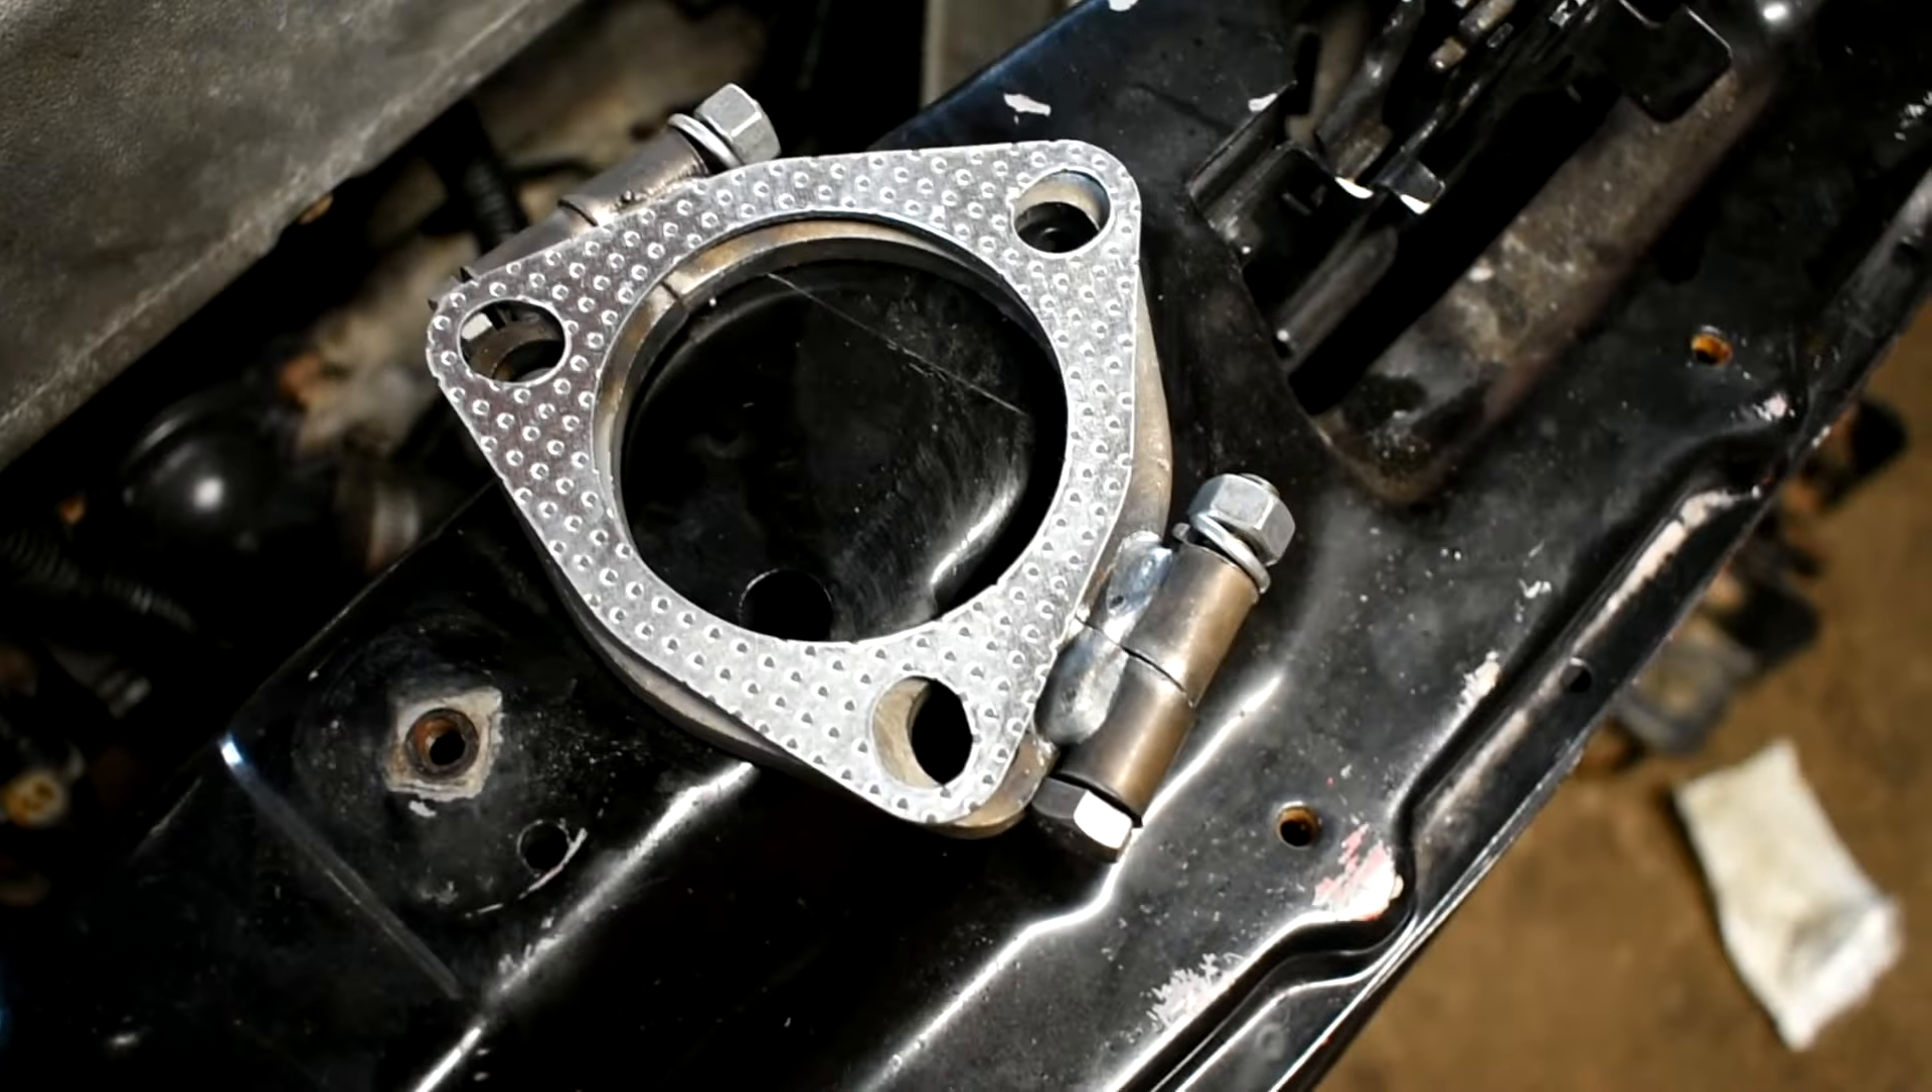As you can see the gasket's bang on so it should work.